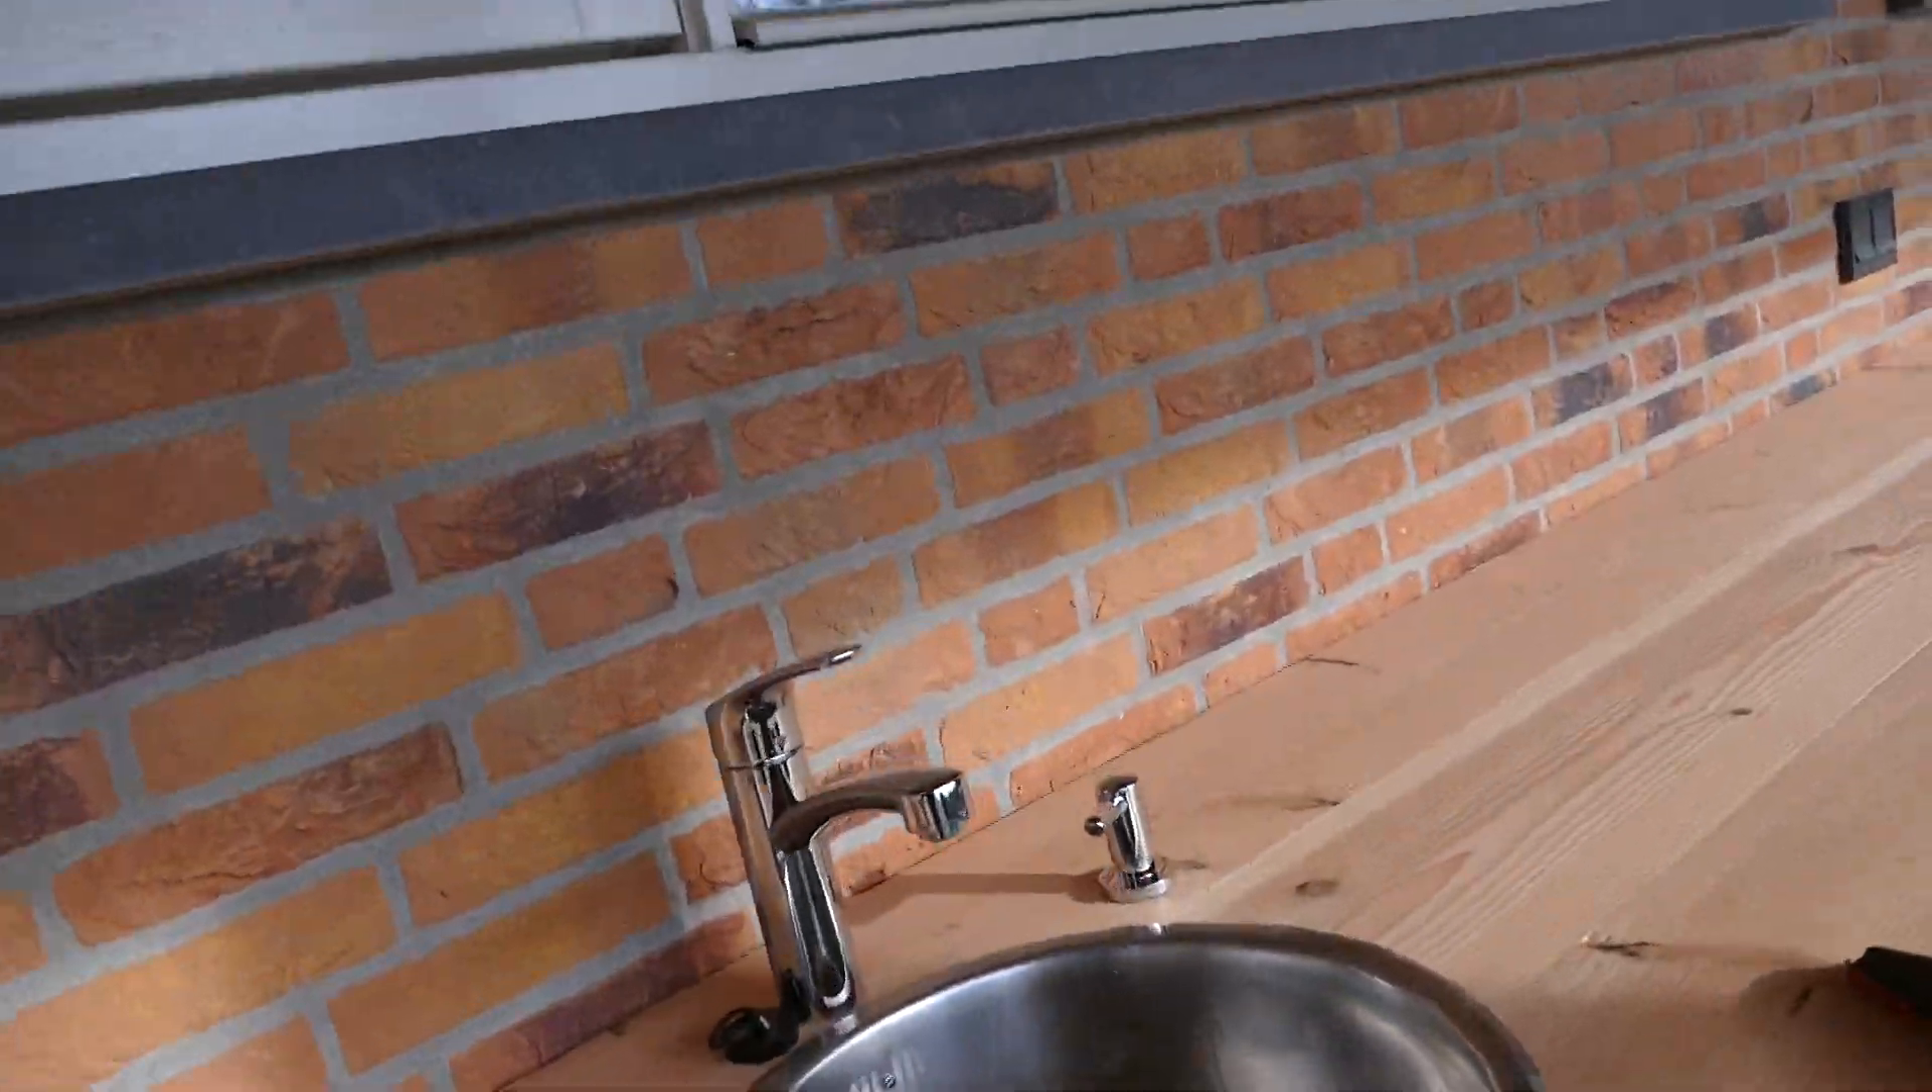Ik heb het wasbakje erin zitten. En ik heb de kraan erin zitten.